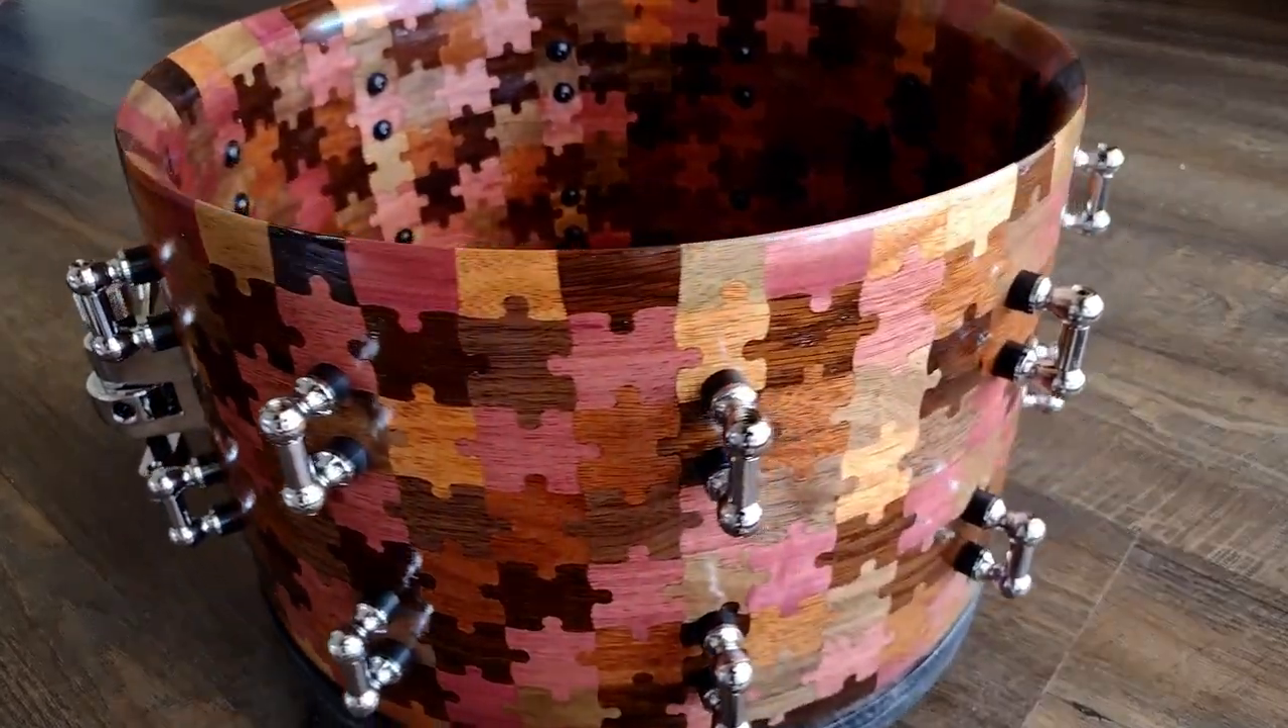Here is a beauty shot of the drum. It's basically finished. All you do now is add the heads.